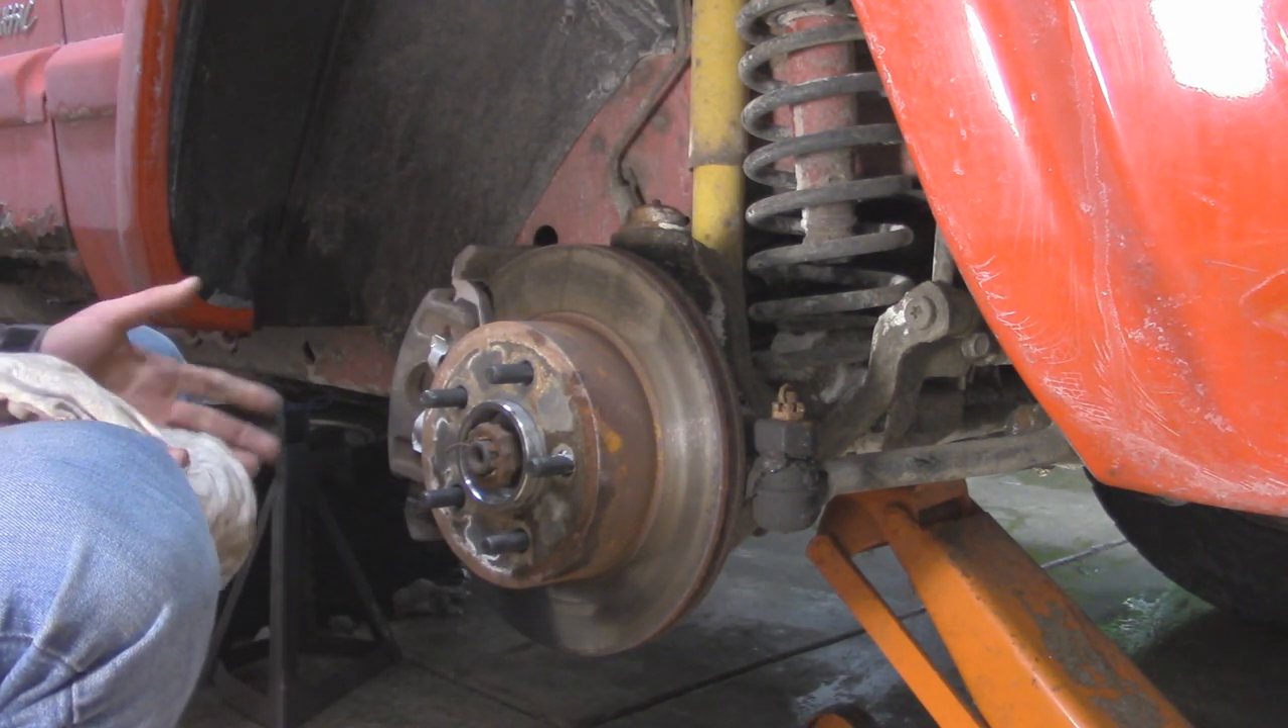Okay, so now the last thing we've got to do is just put on the wheel.